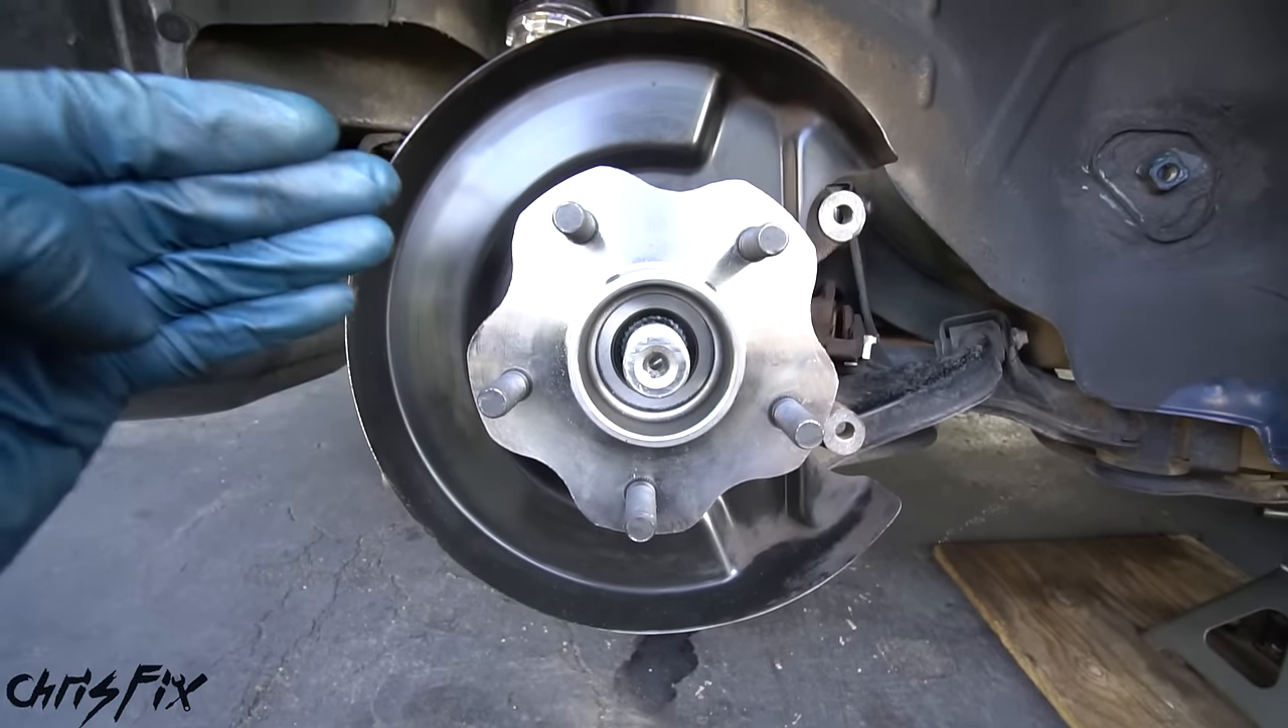With the four hub bolts torqued down this hub assembly Is in but we're not going to tighten down that axle nut just yet.